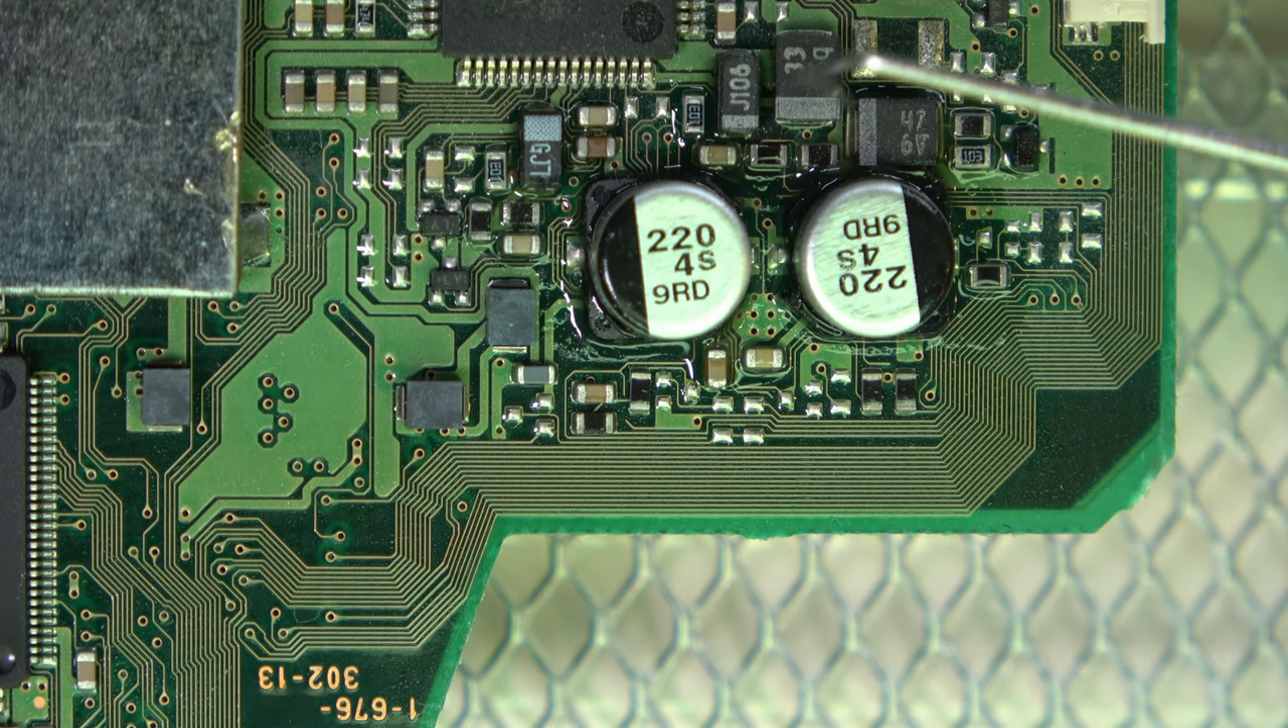And you can see all these surface mount components around here, they're too close. They're too close to the capacitors.